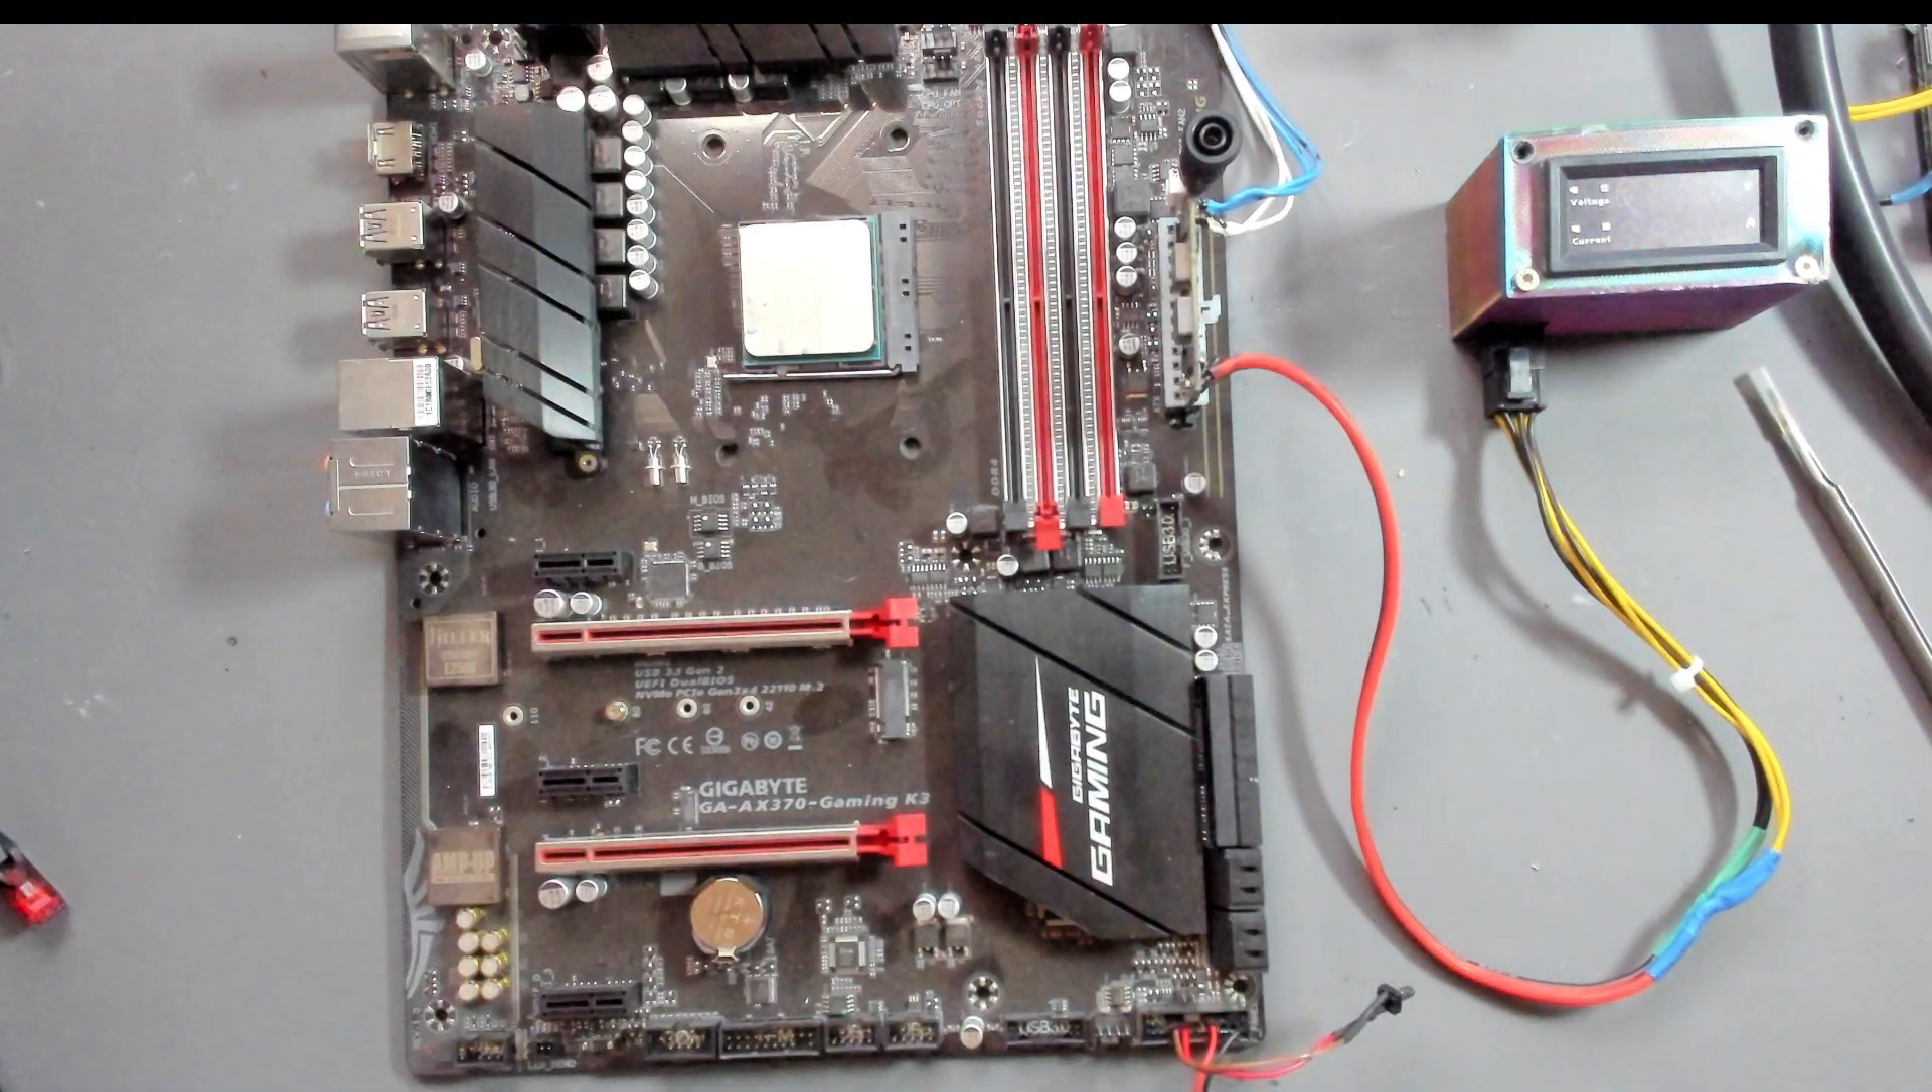I didn't put ram in here because i didn't expect it to go this far.